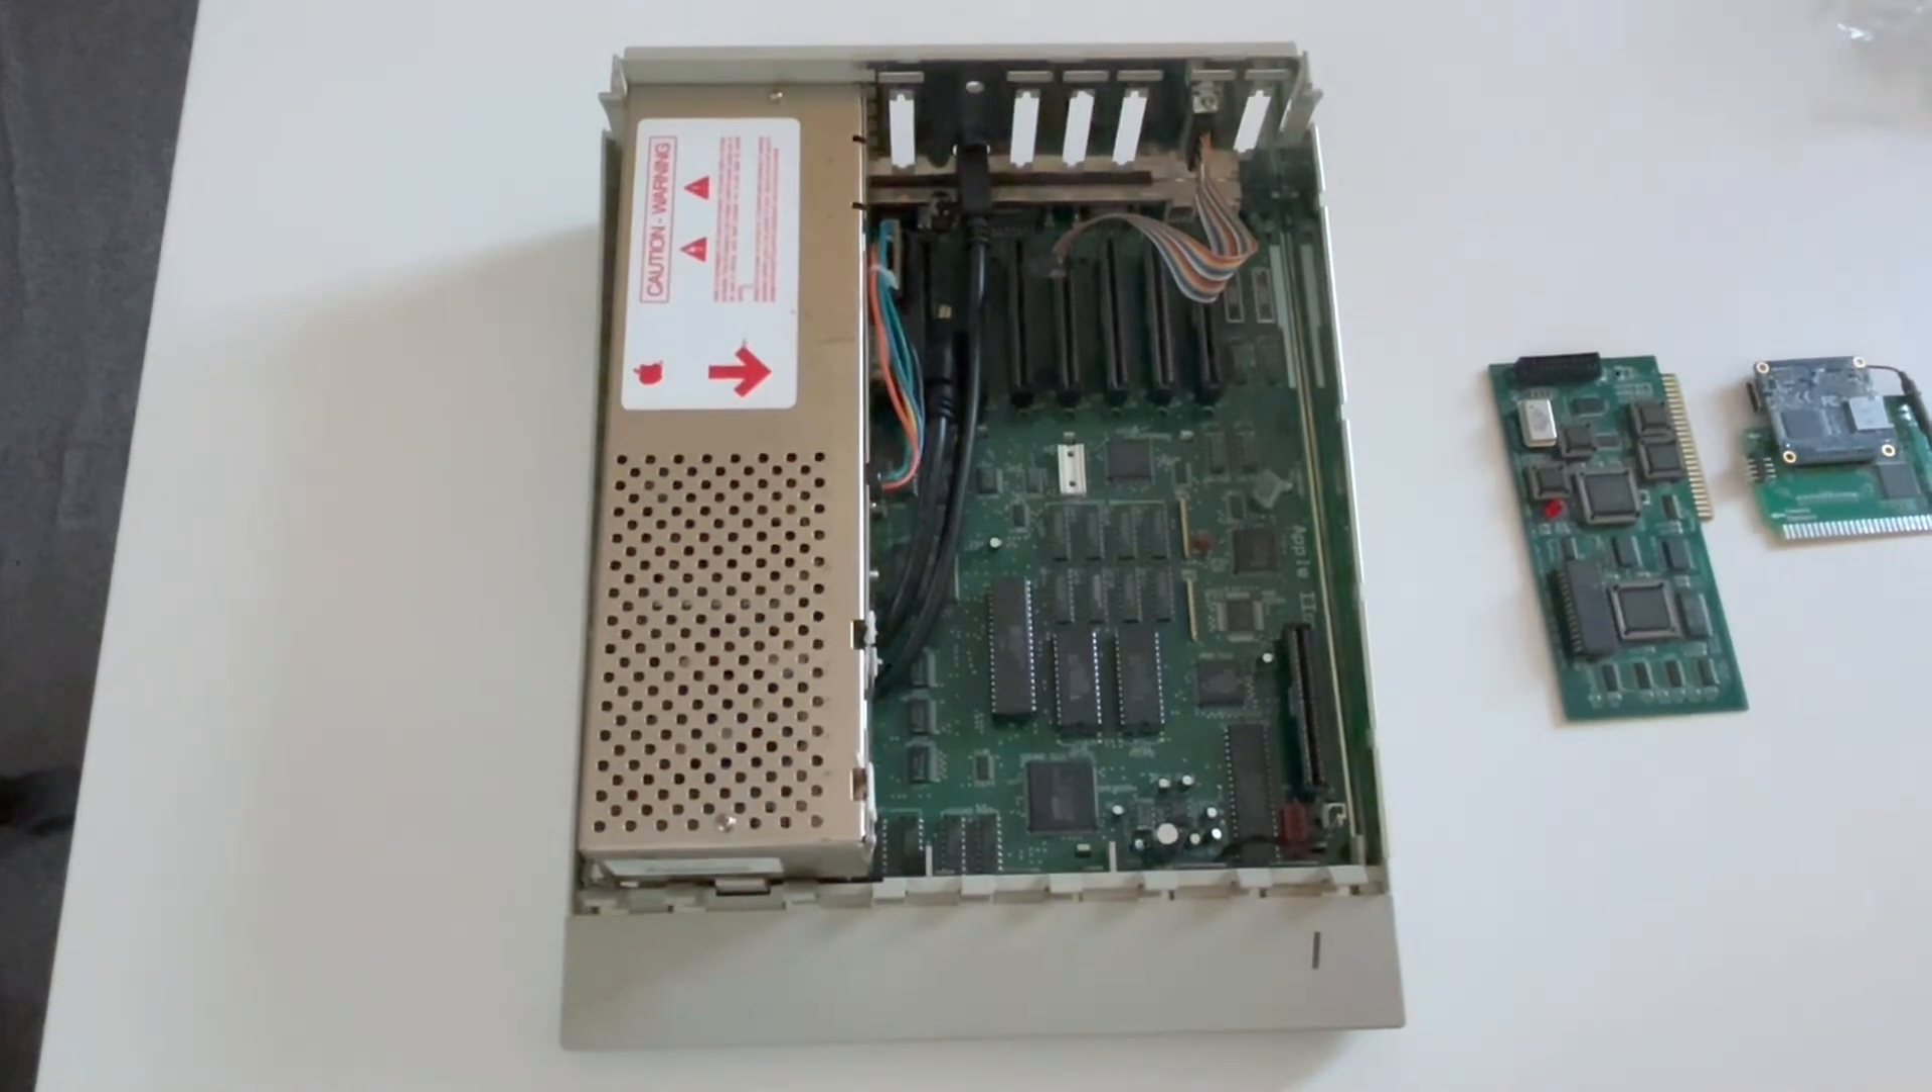As you can see now we have a clear motherboard and we need to identify the CPU.